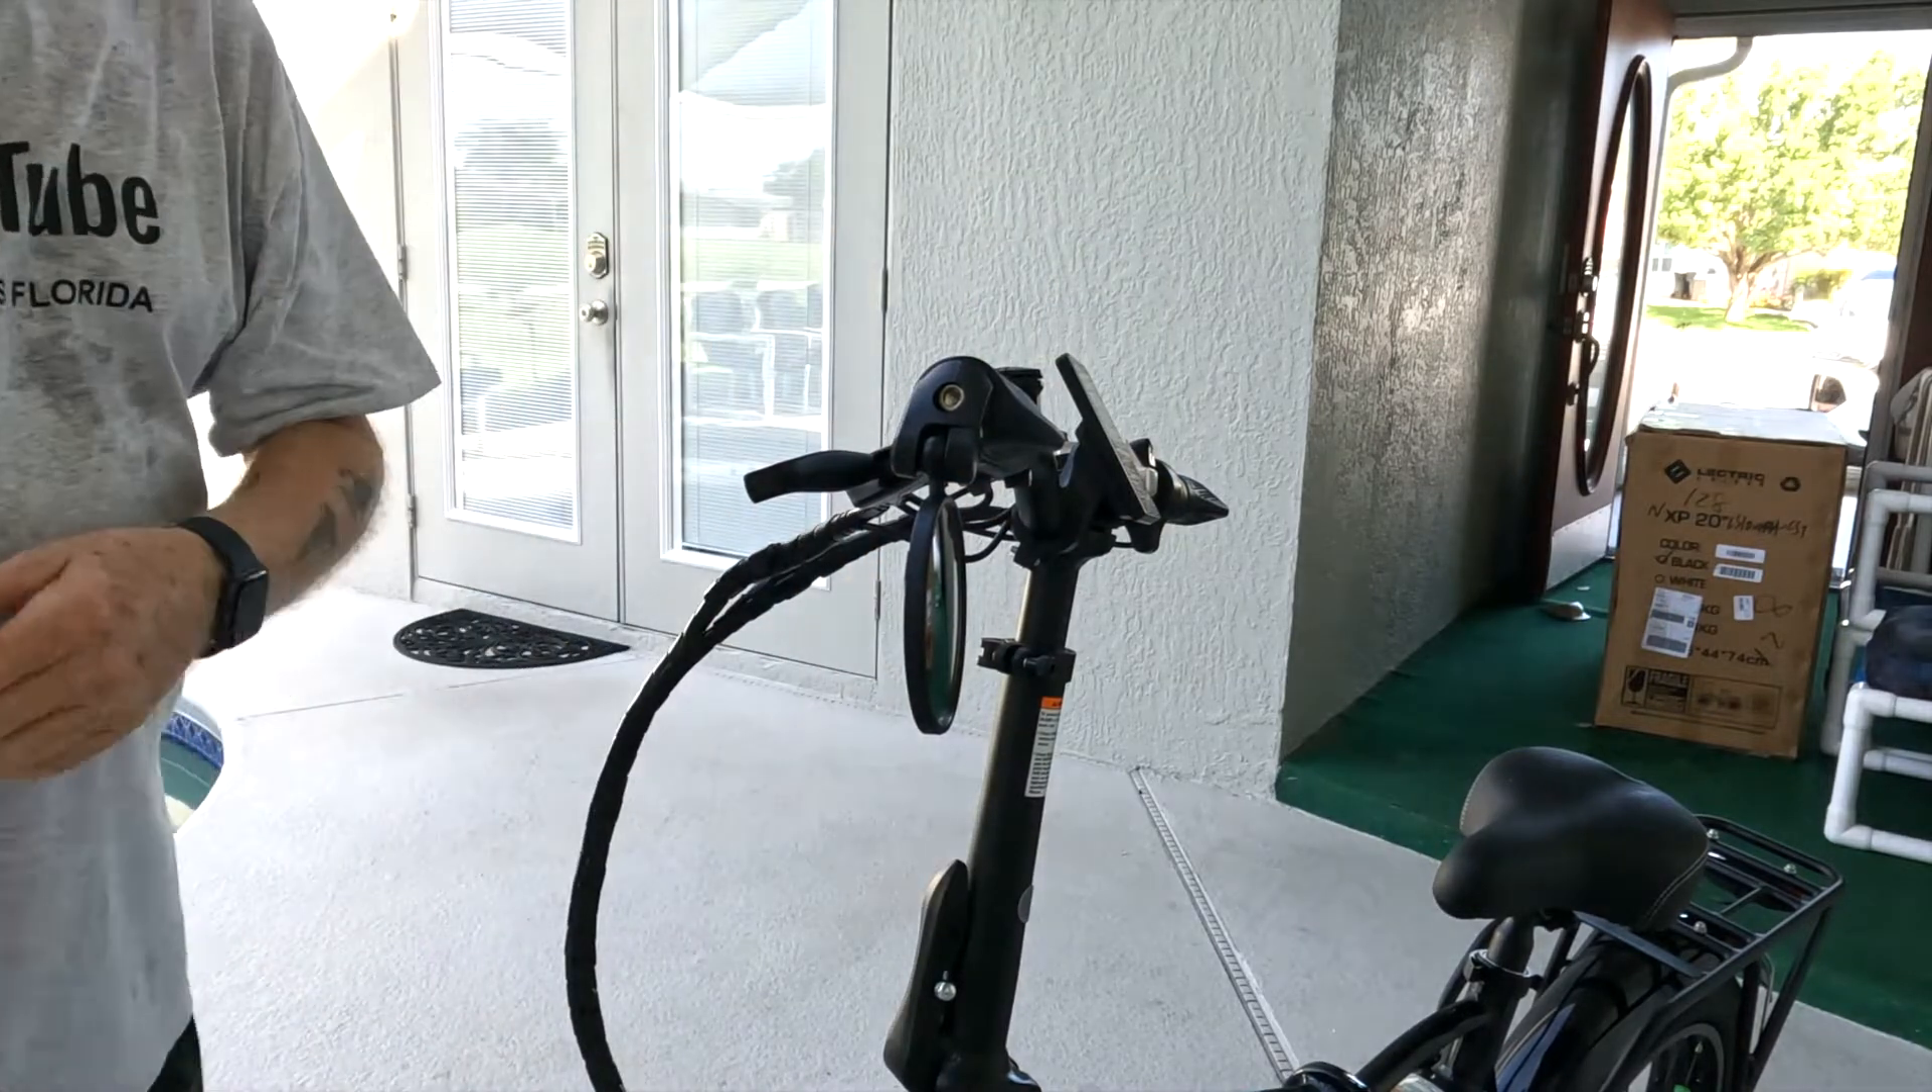That's what I'm talking about. So, as you can see, the mirror is installed.